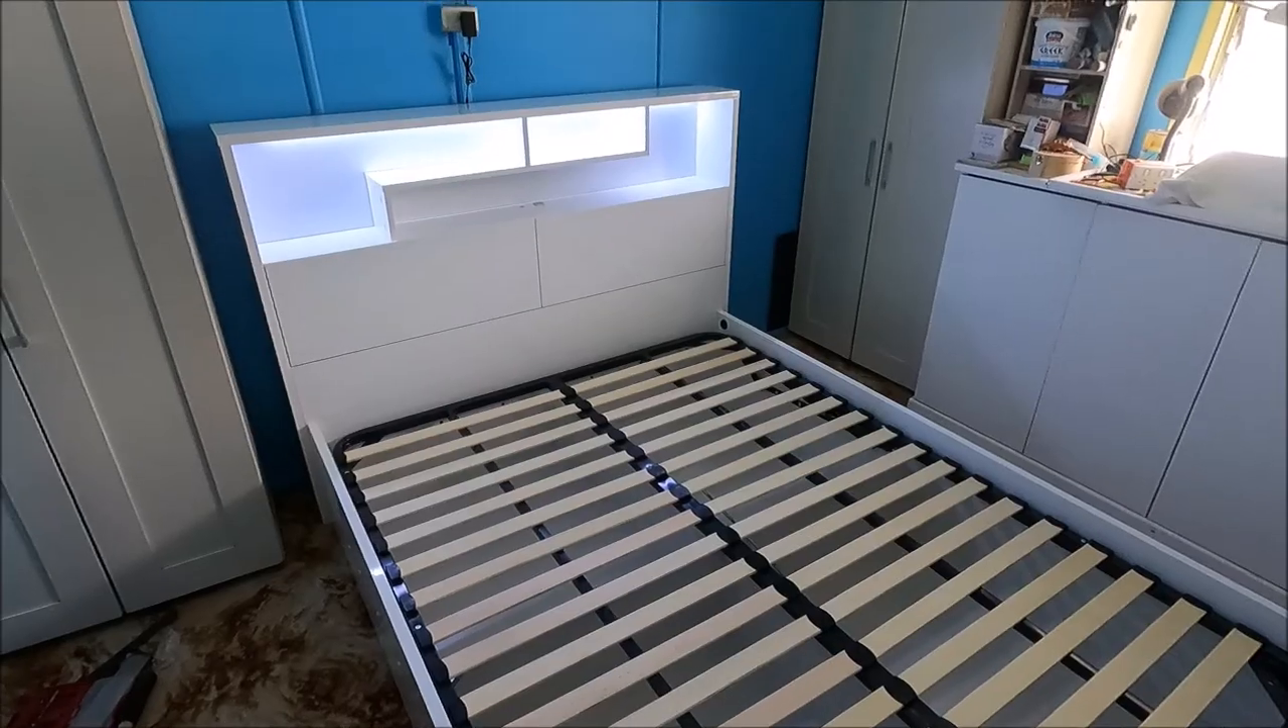So this is our new bed base all together all put together.